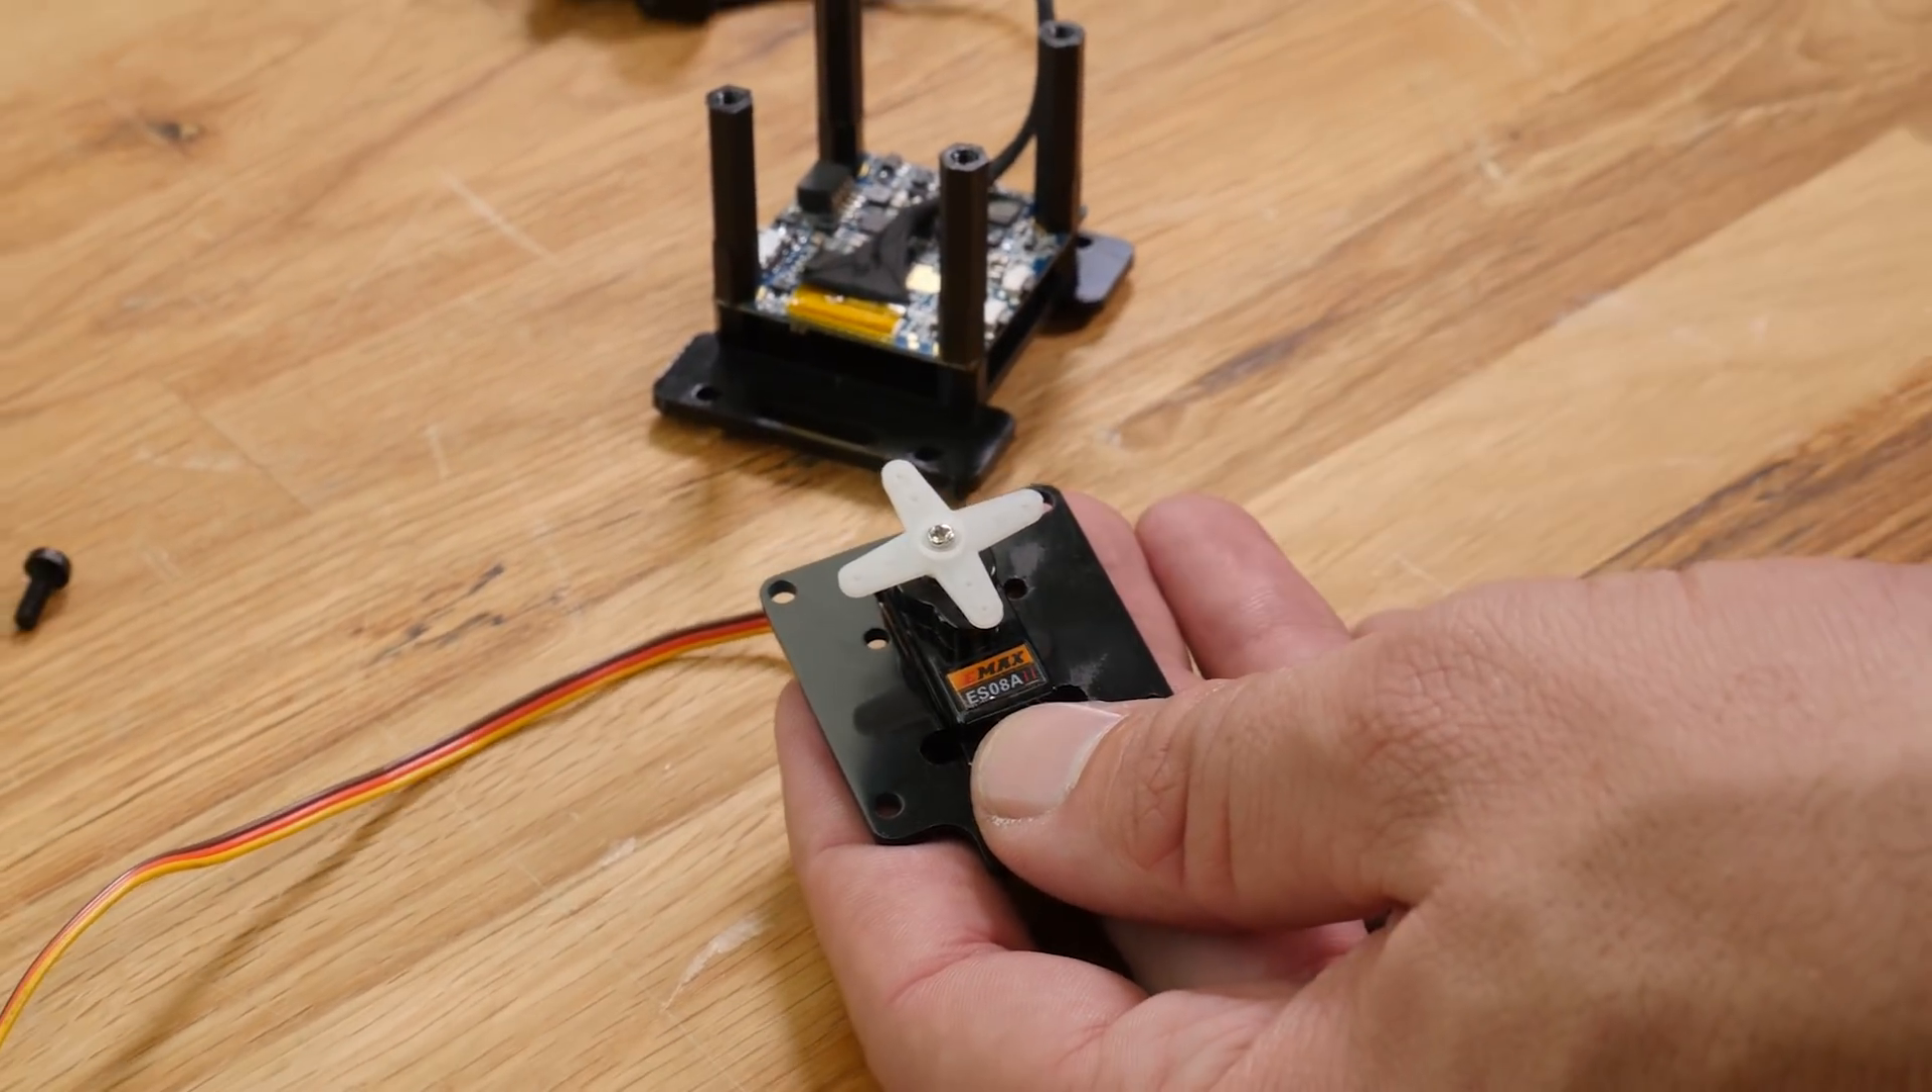So we've already centered our servo and you can see that we've mounted our x -type servo arm on the top here.